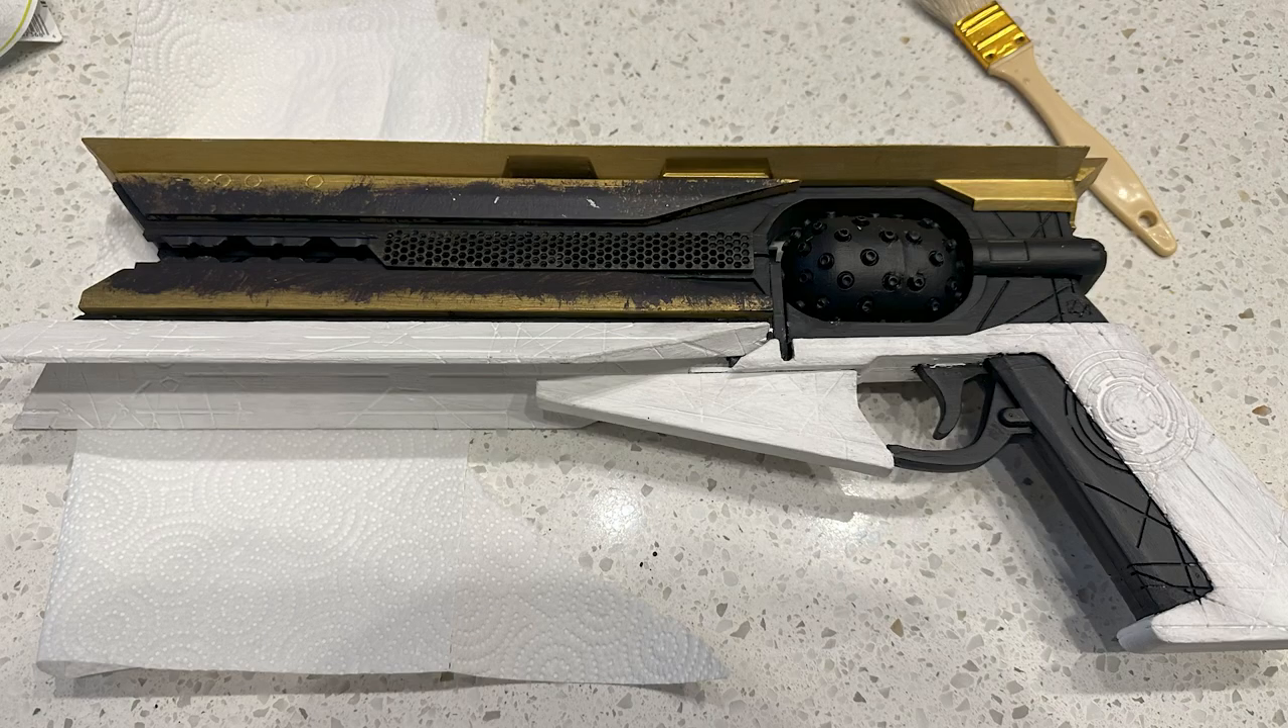So, now we see that the bottom half and upper half assemblies have been put together, and it looks incredible.